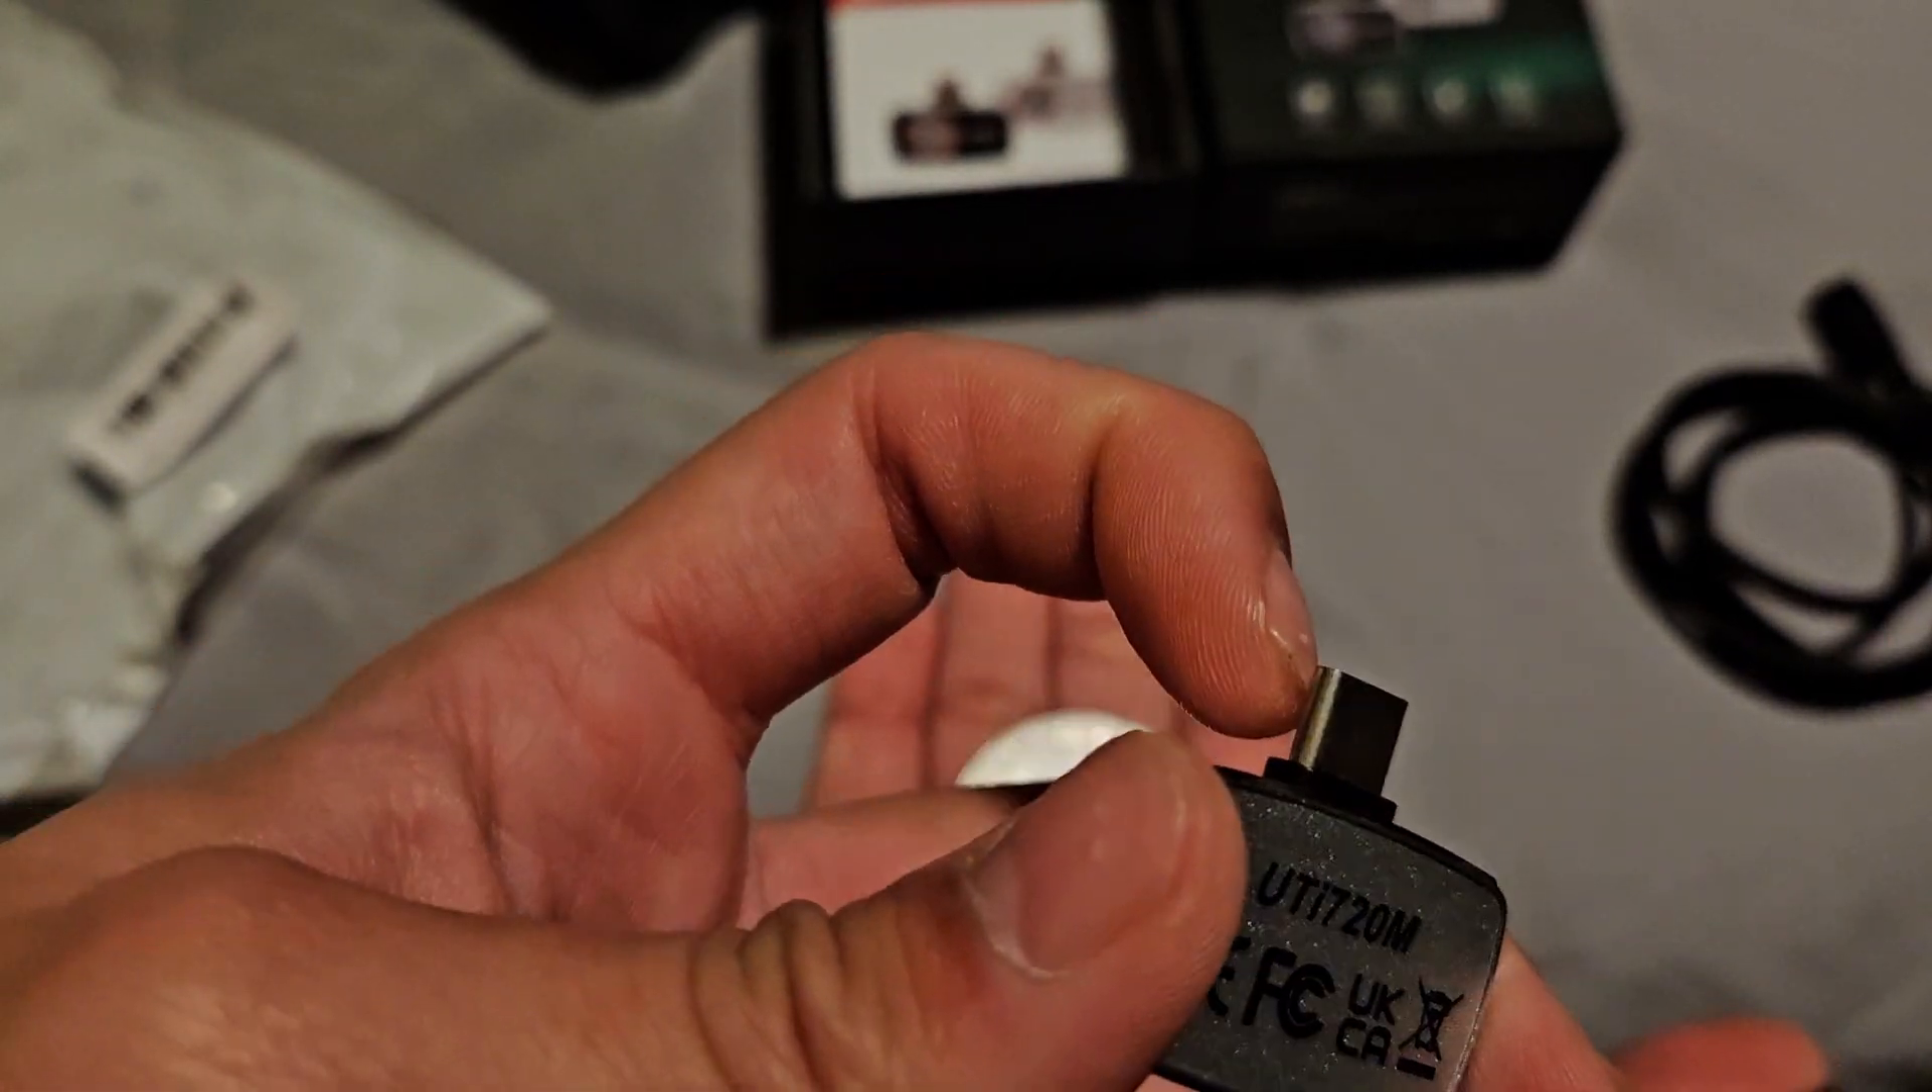So it's a little bit proud of the case with that collar.